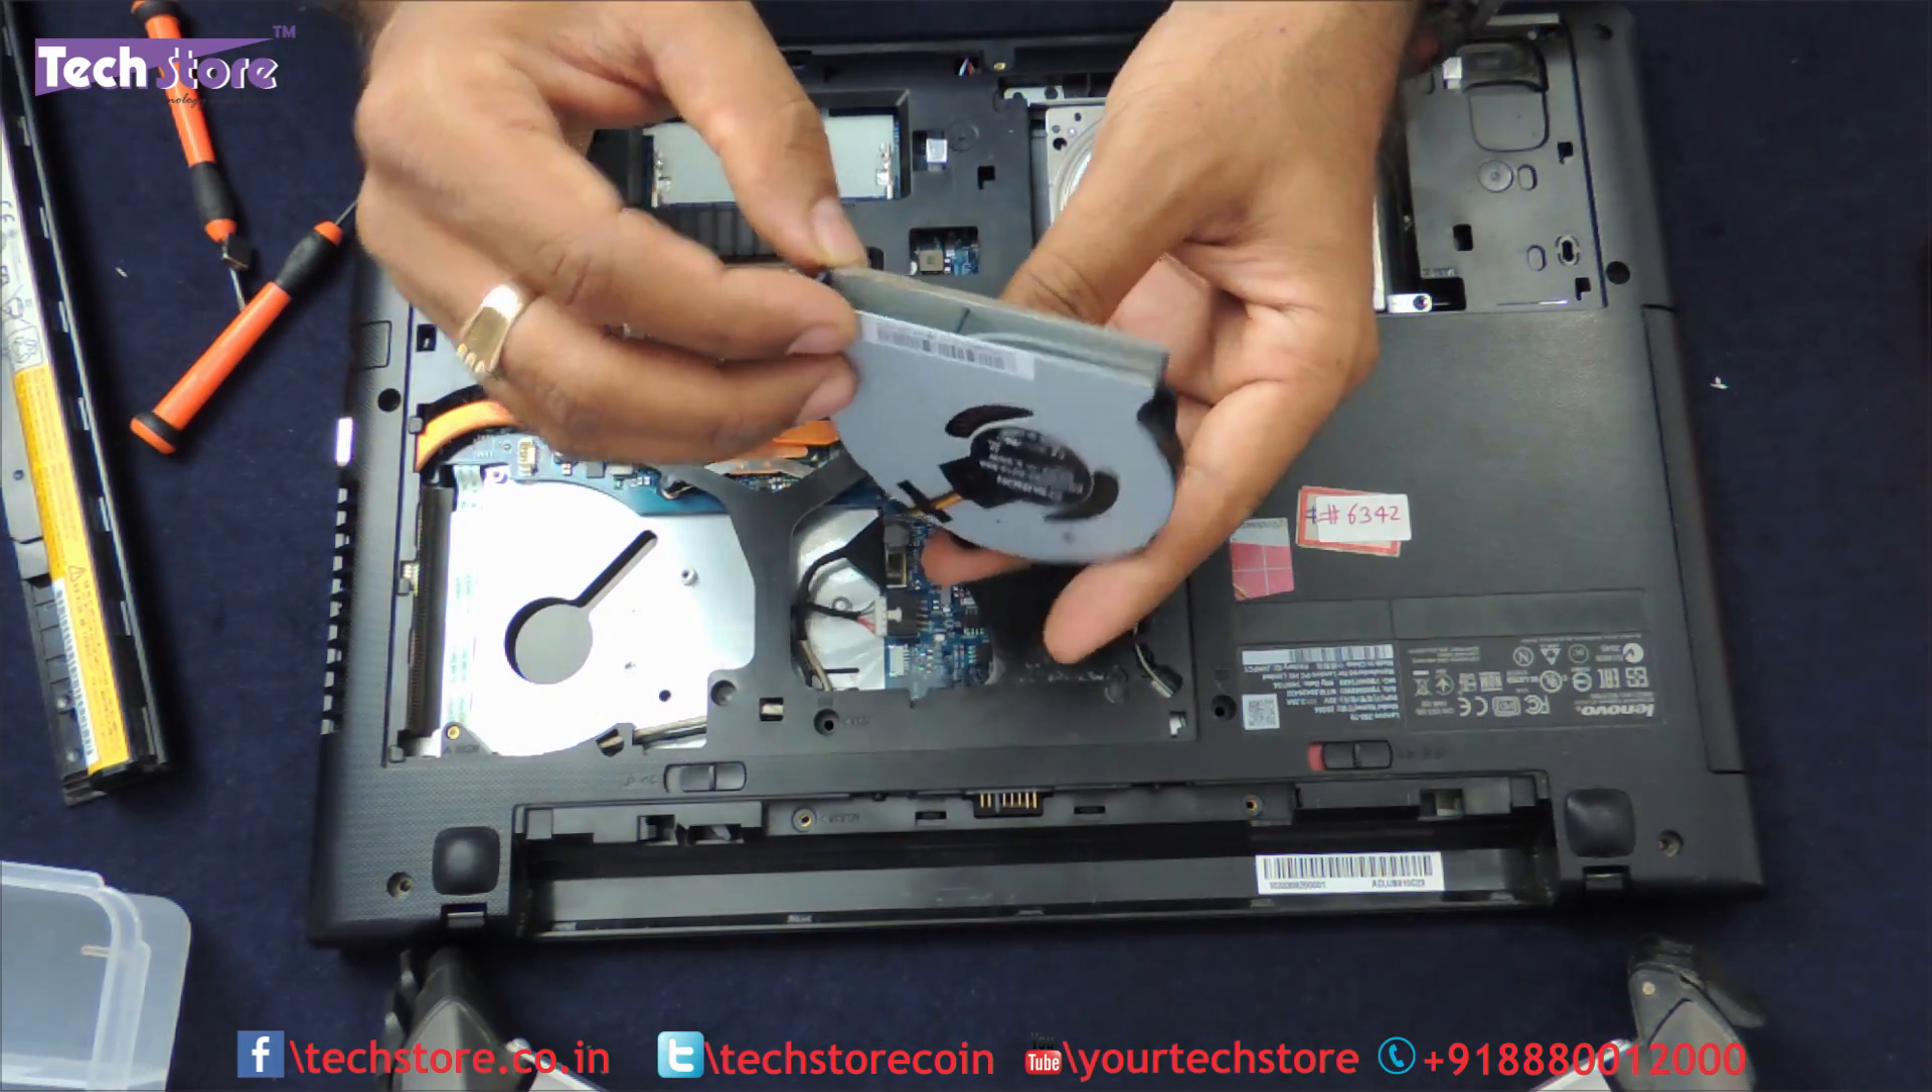The processor fan is out, this is the CPU fan.